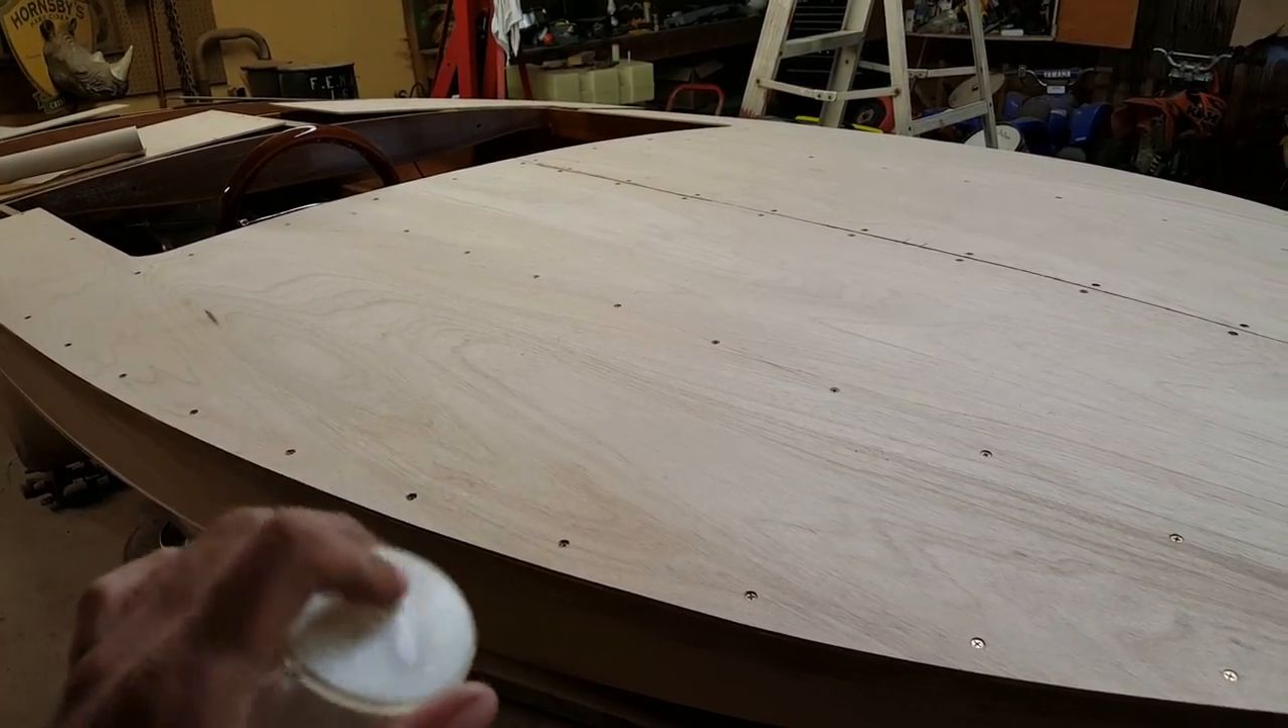All right so today we officially got the bow half of the sub deck glued and screwed on it's on there it's done.